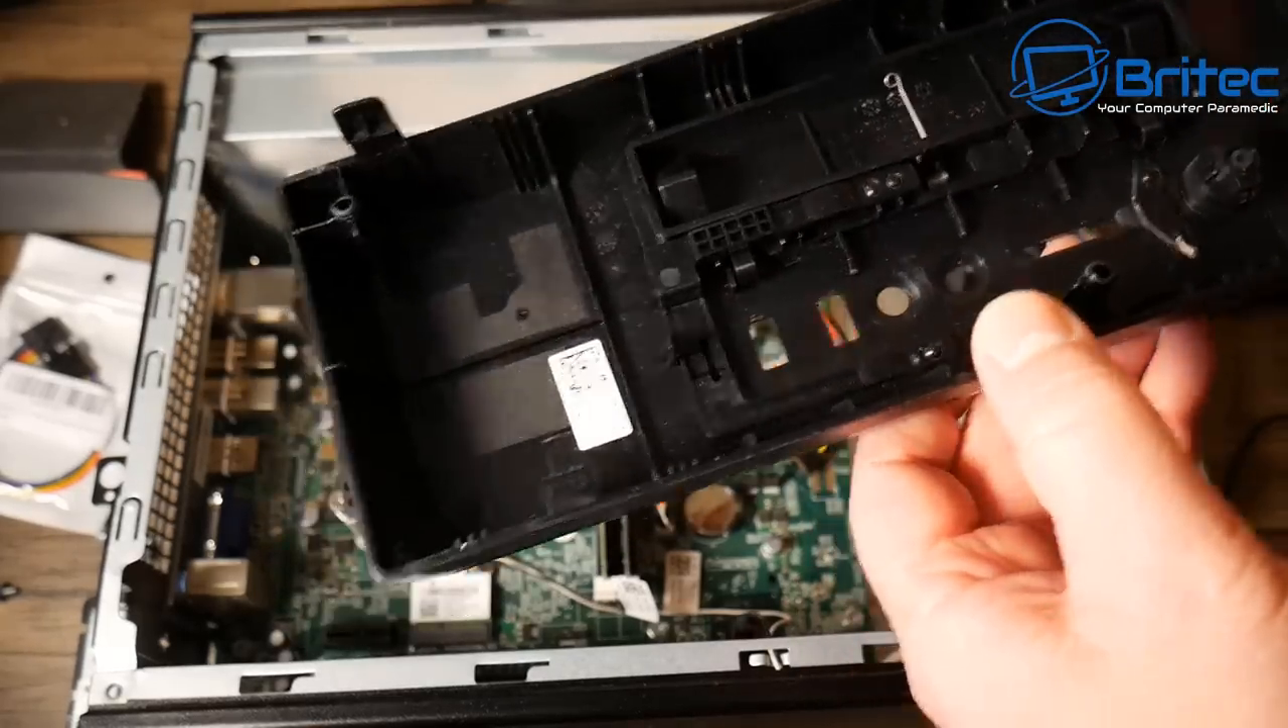This is the front panel here this just pops off so I've just pulled these off.